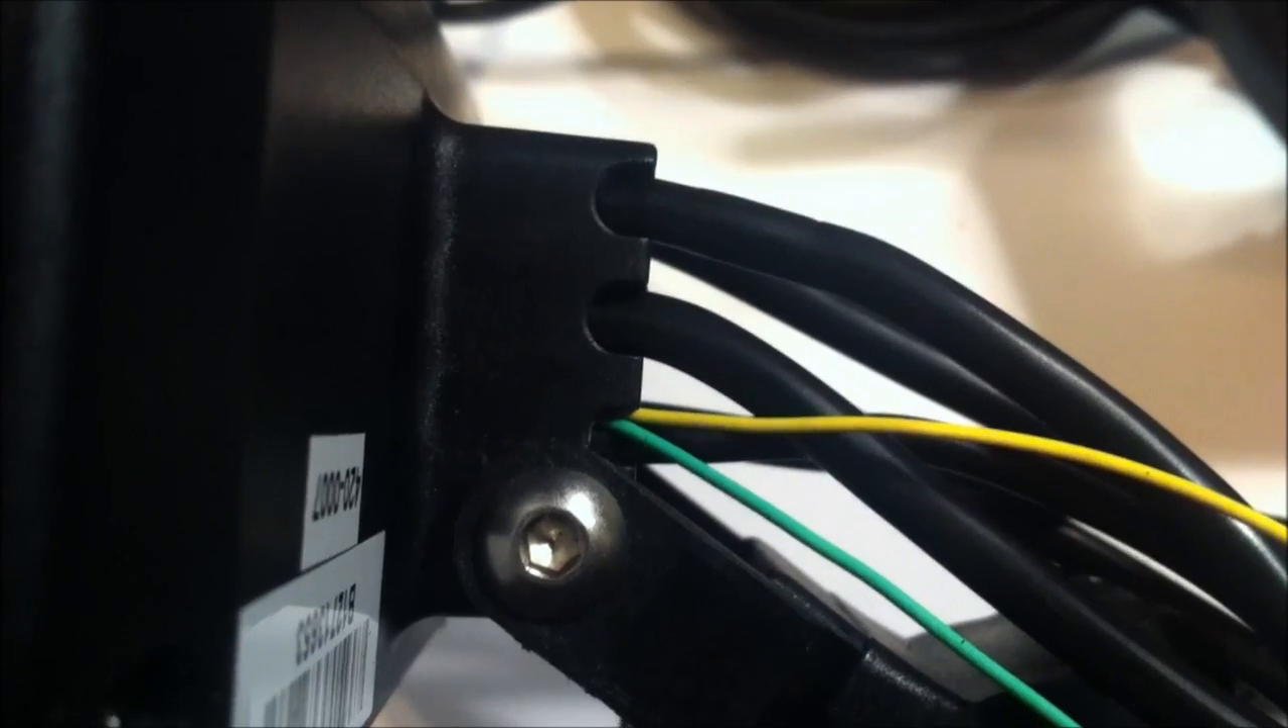And now I have the two wires coming out the back of the cycle analyst.